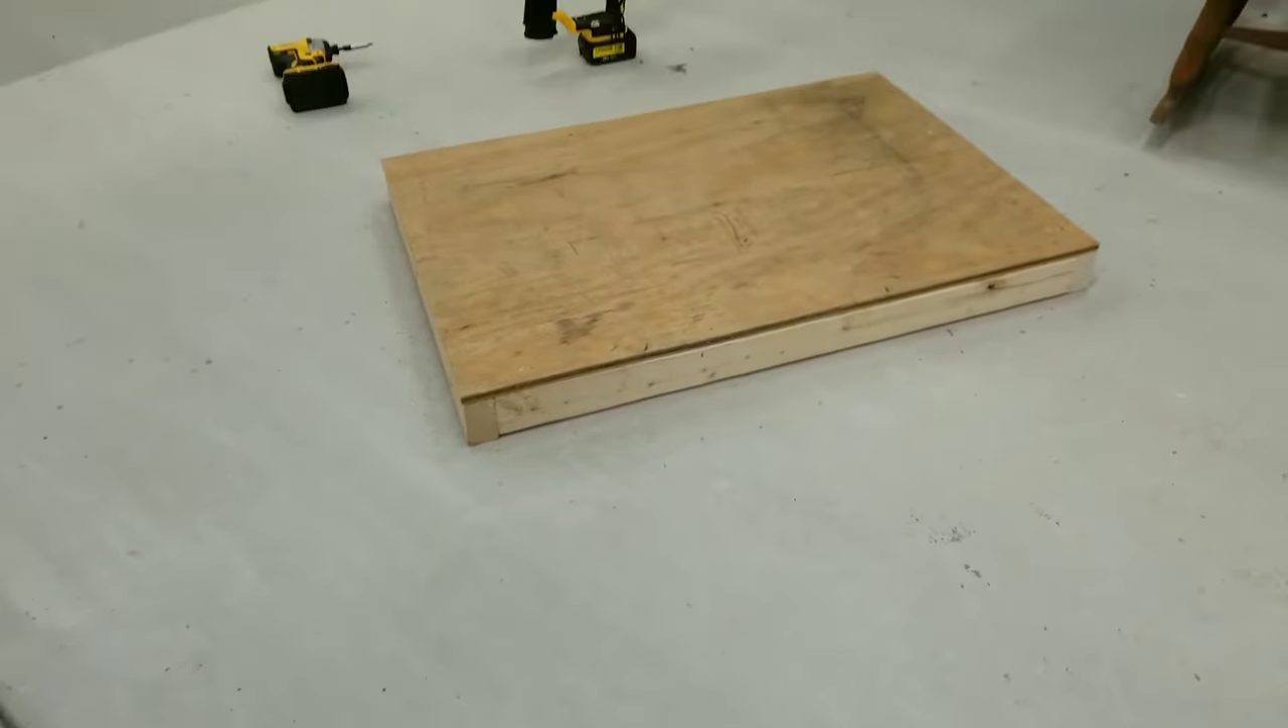So, so far, all we've done is we built this platform.